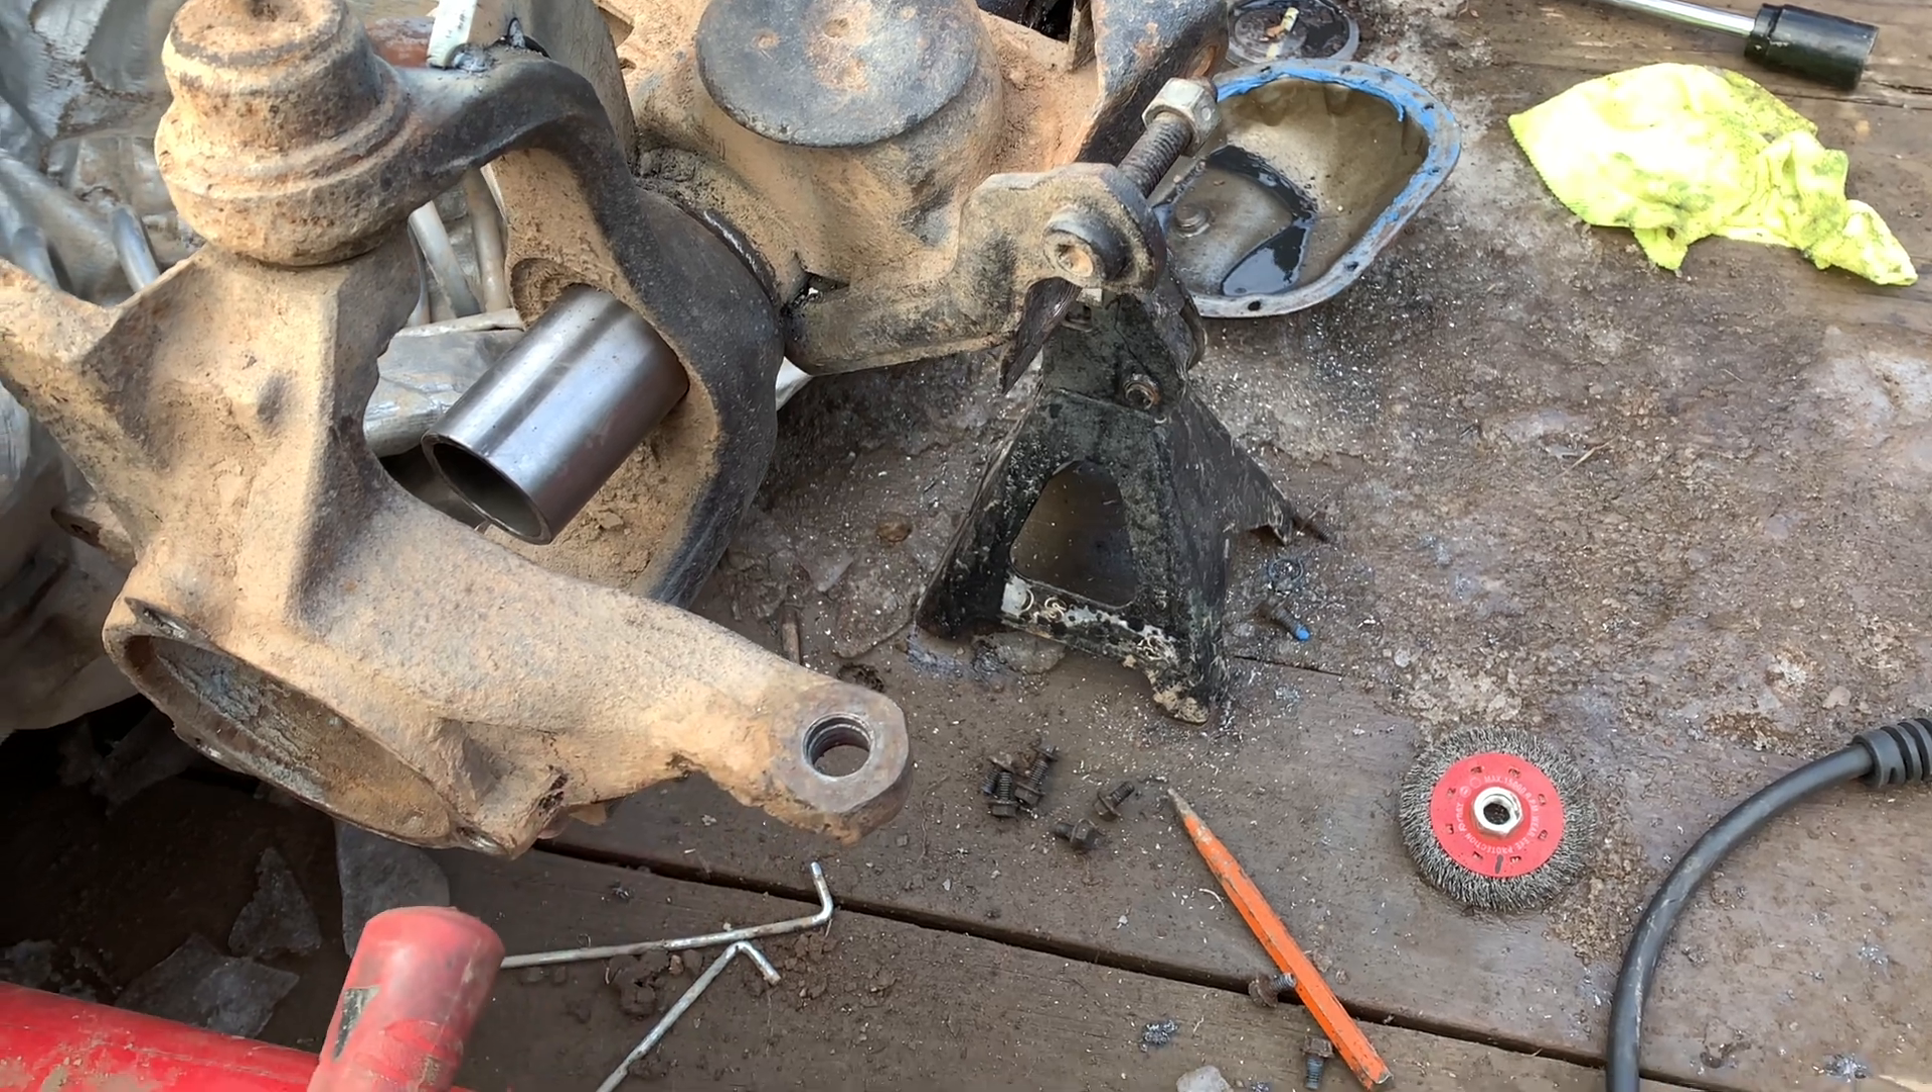We're going to go ahead and pound the sleeve in. I left it stick out a little bit.